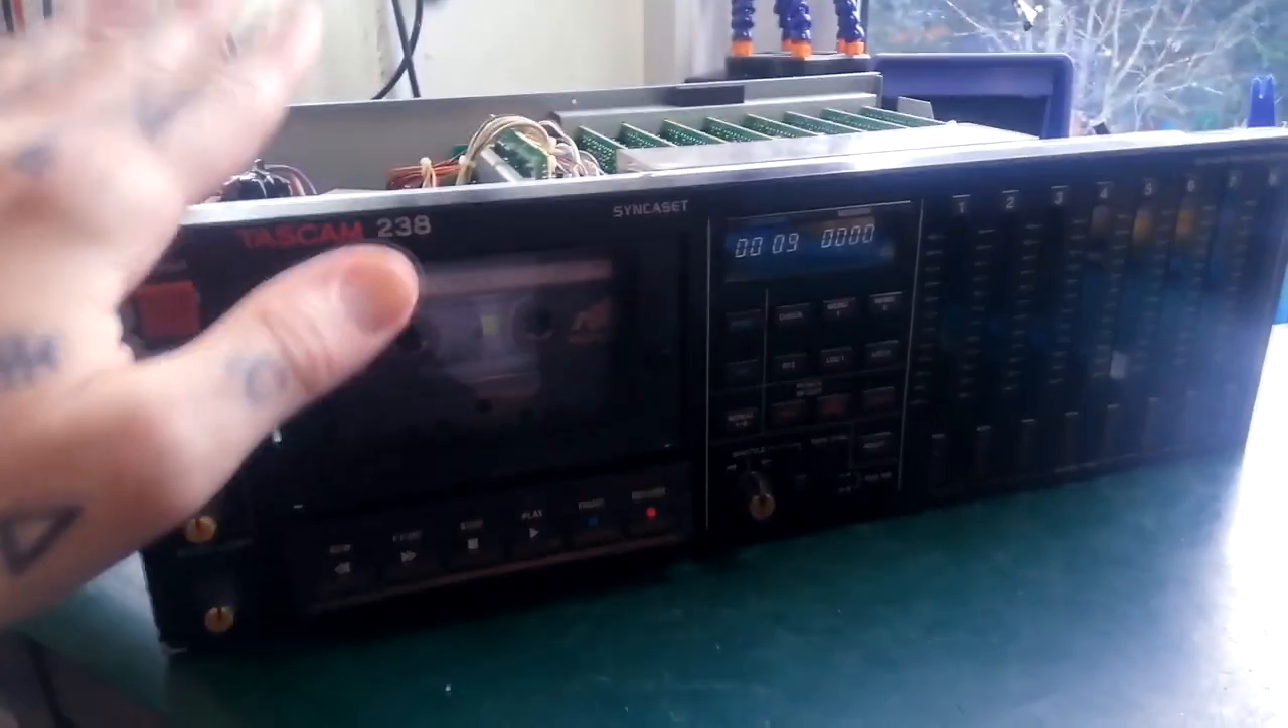I've reassembled the unit well more or less i've still got the case to put back on the top.